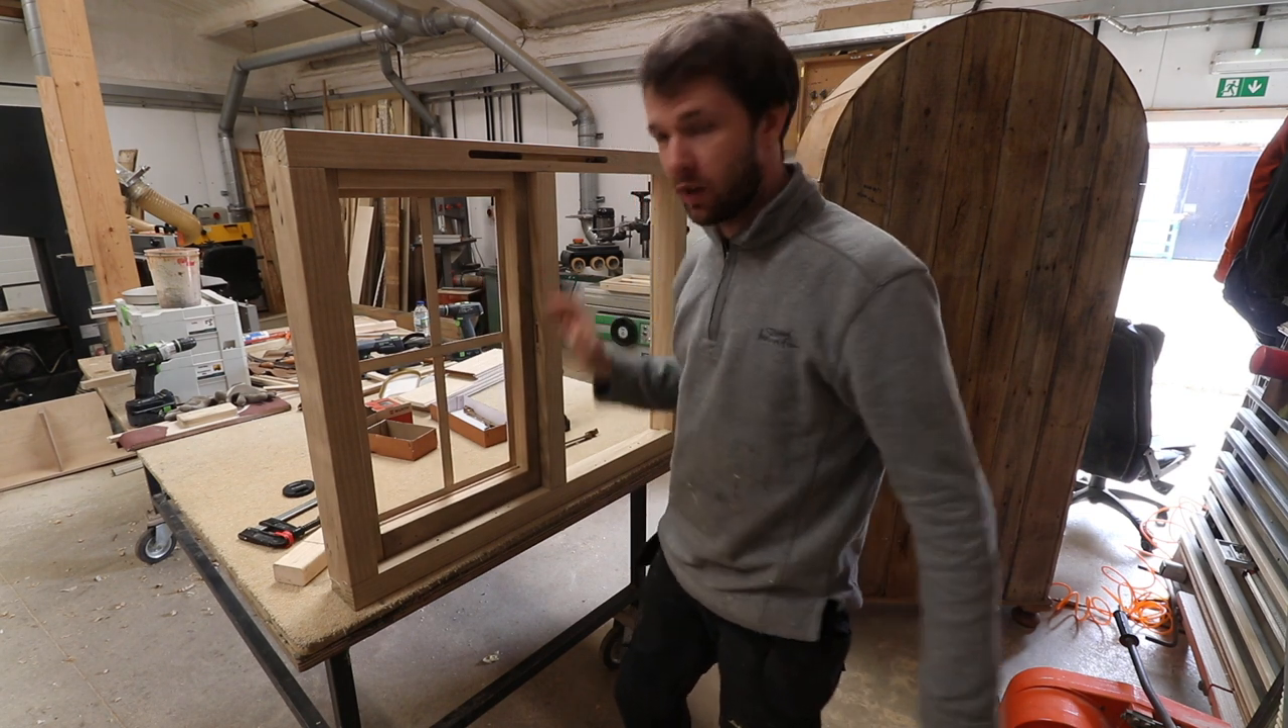This window is nearly finished but part way through manufacture so there's no glass or anything involved.